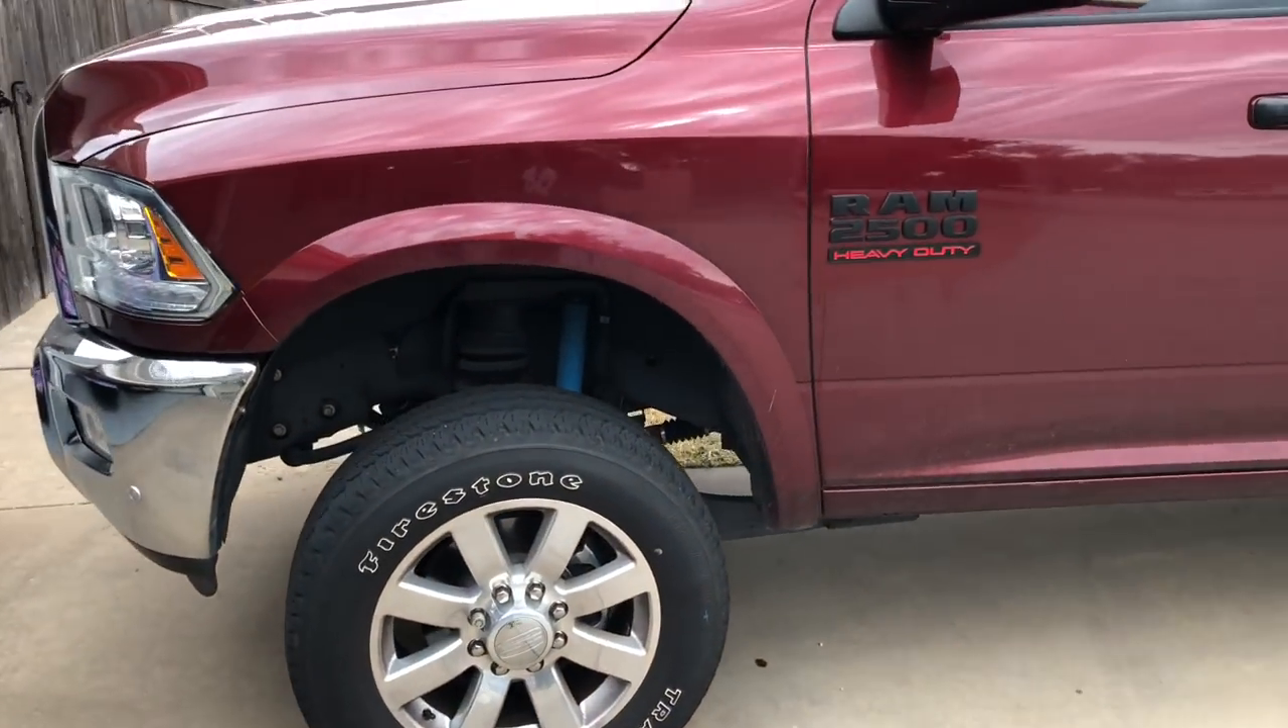So, there's the Ram 2500 badge installed.